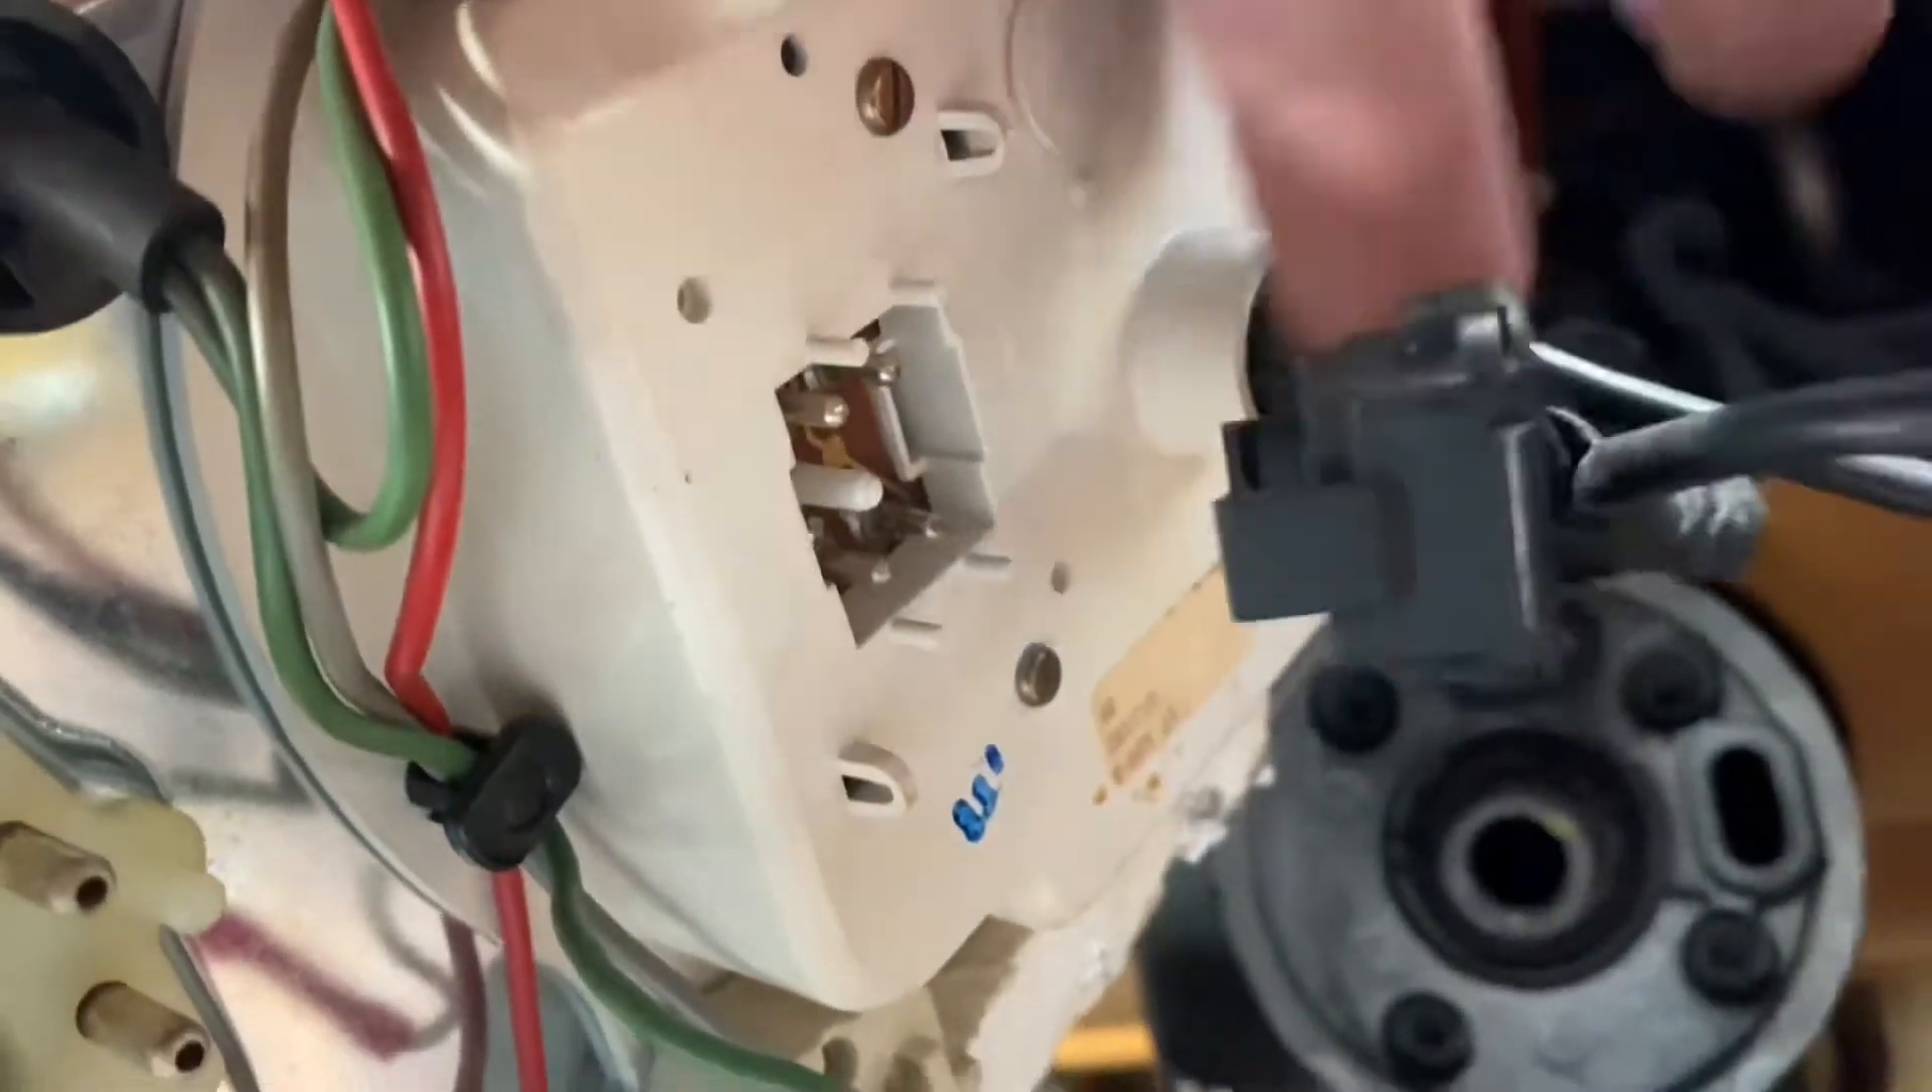Pretty much everything is done at the exception of this really little plug right here.